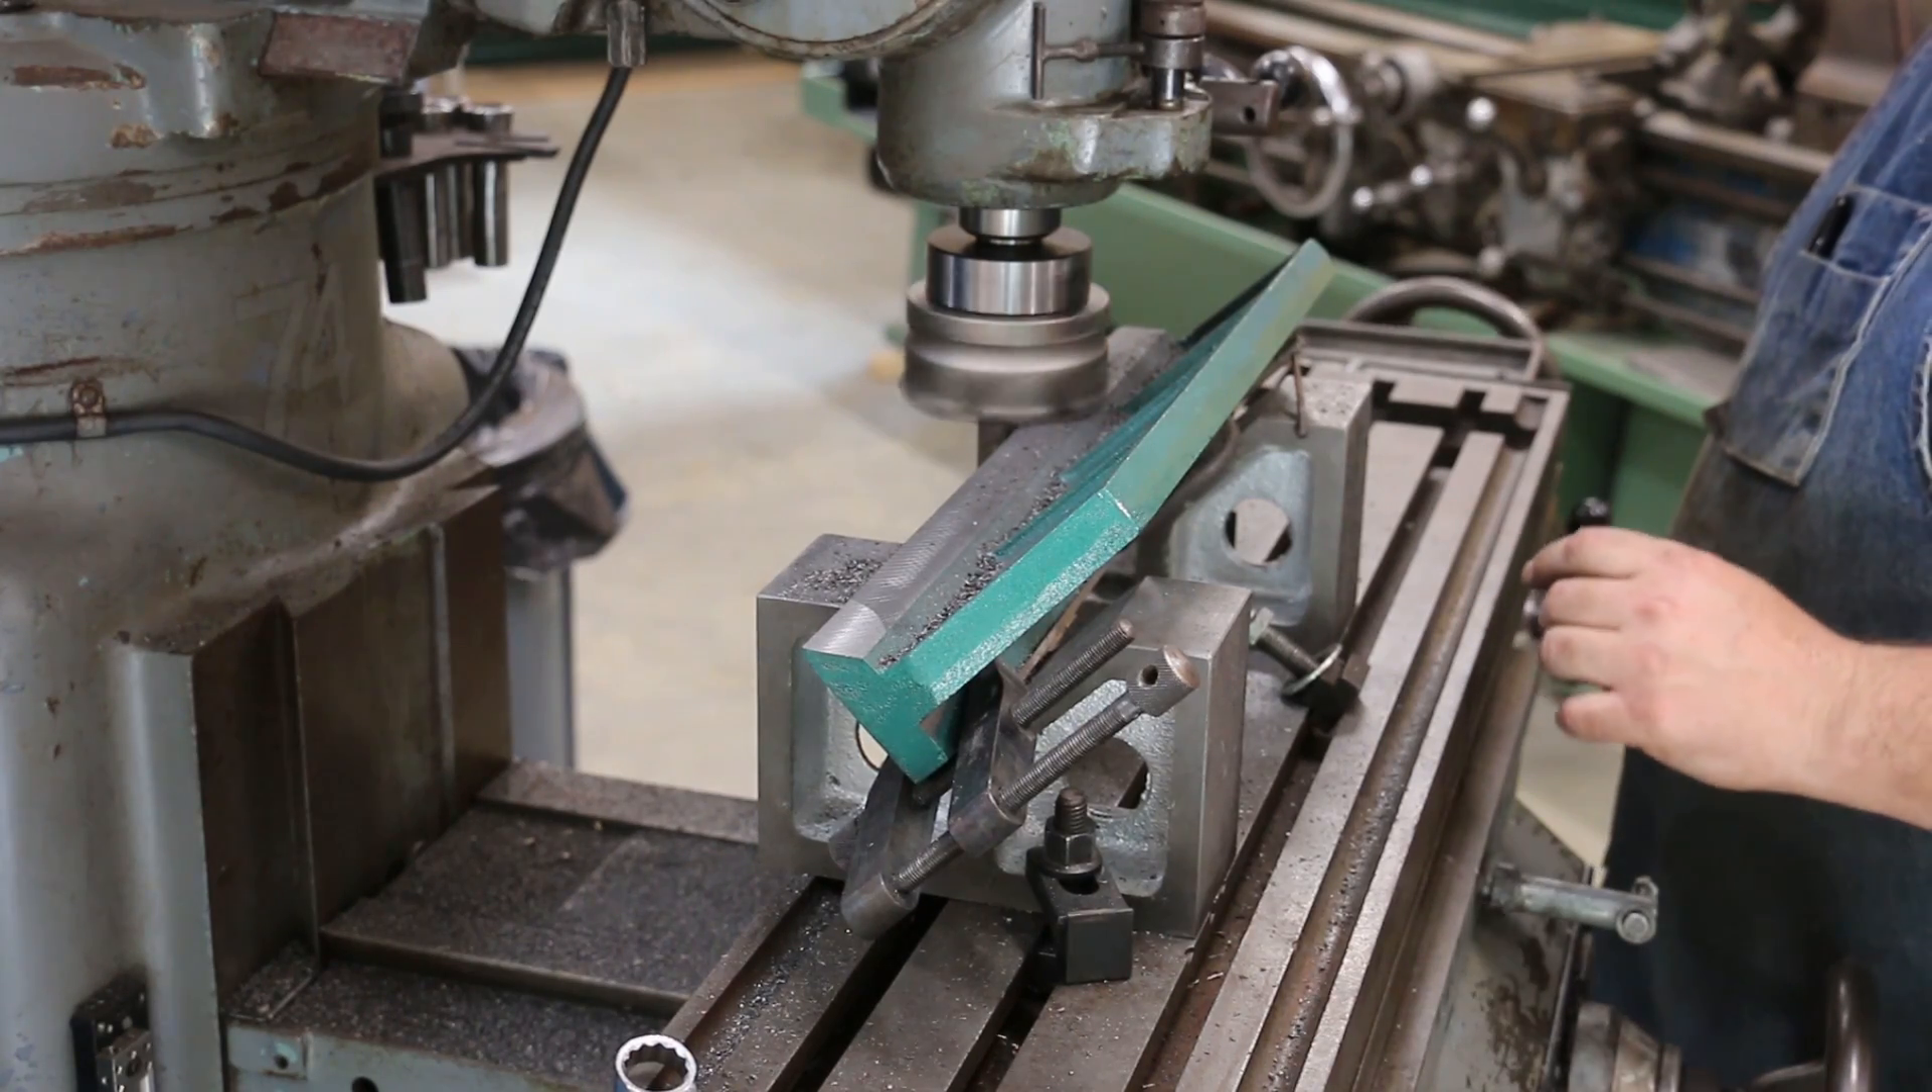So i got my blocks bolted down to the table and then i've got these uh clamps in here clamping the part to the 45 degree block.